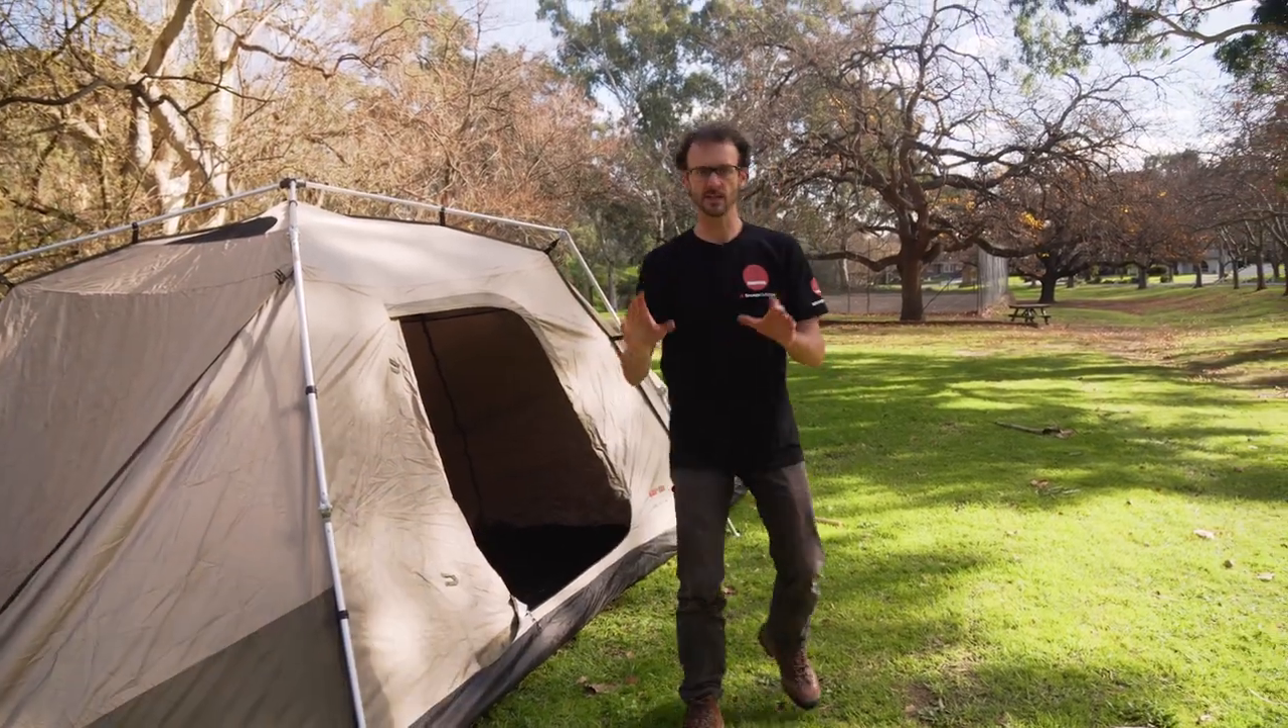Now that's the main portion of the tent set up.